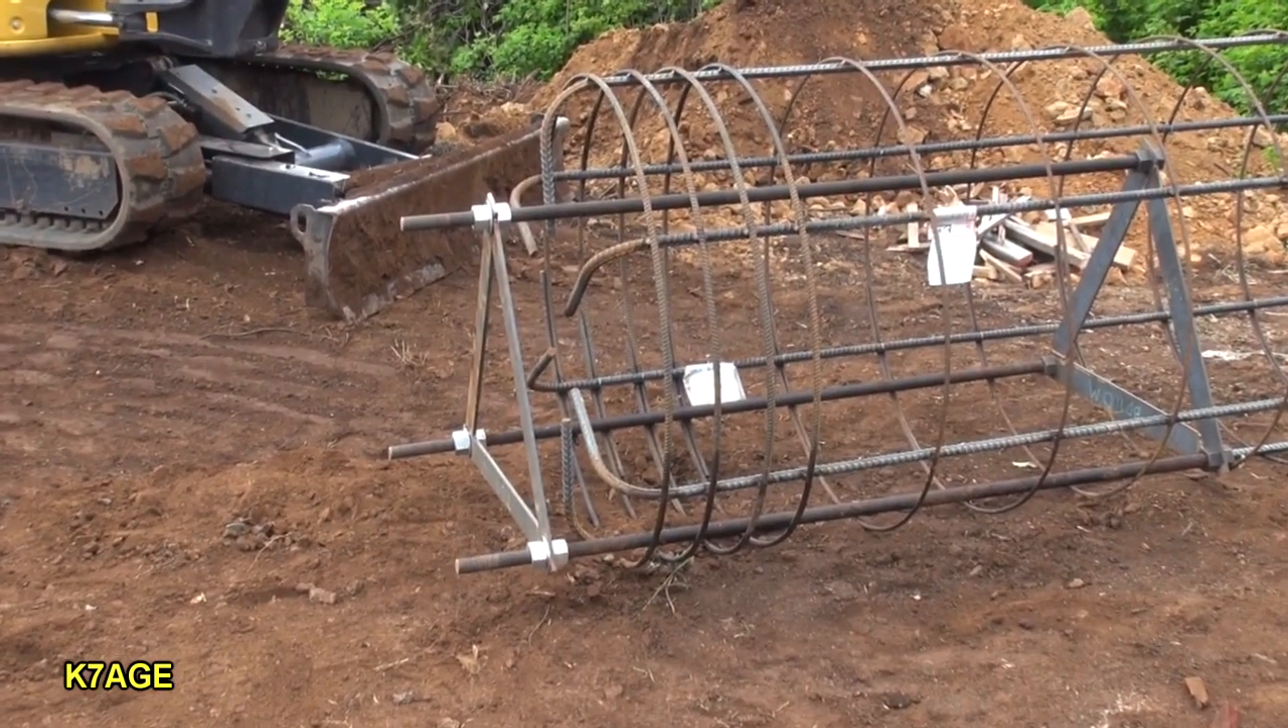It's Wednesday, we have the cage here assembled.